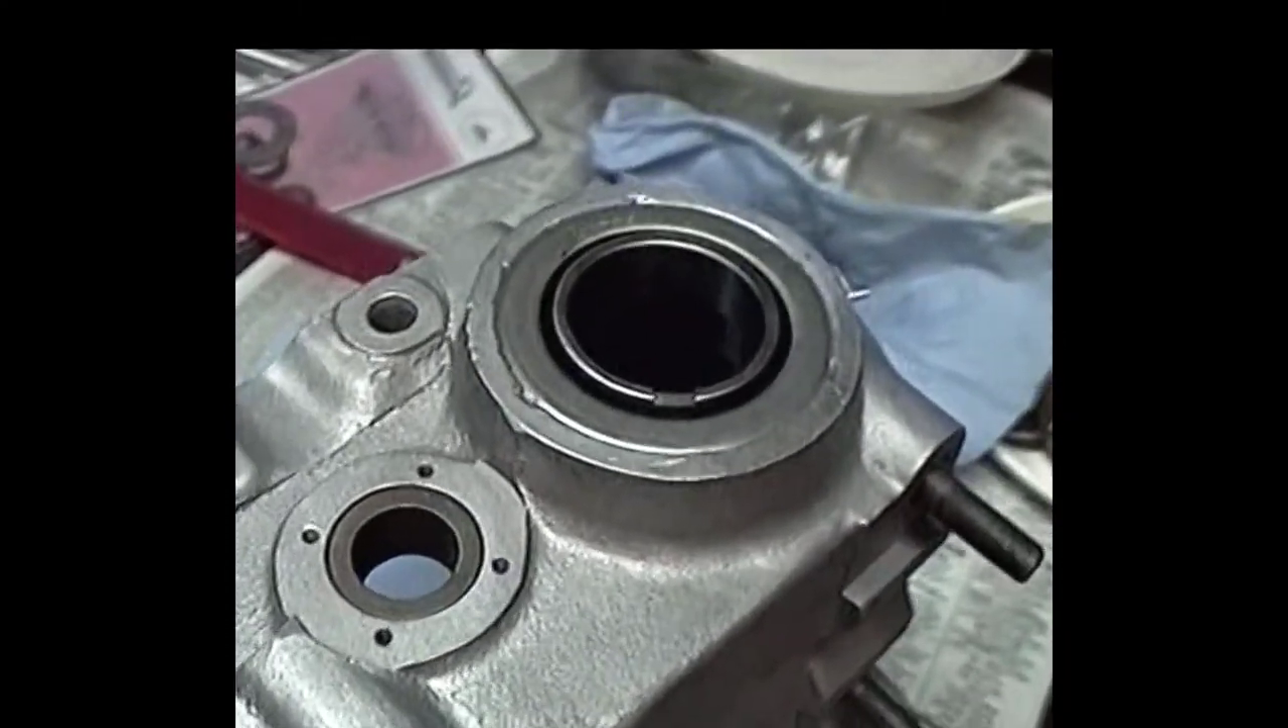We've already got the race fitted.